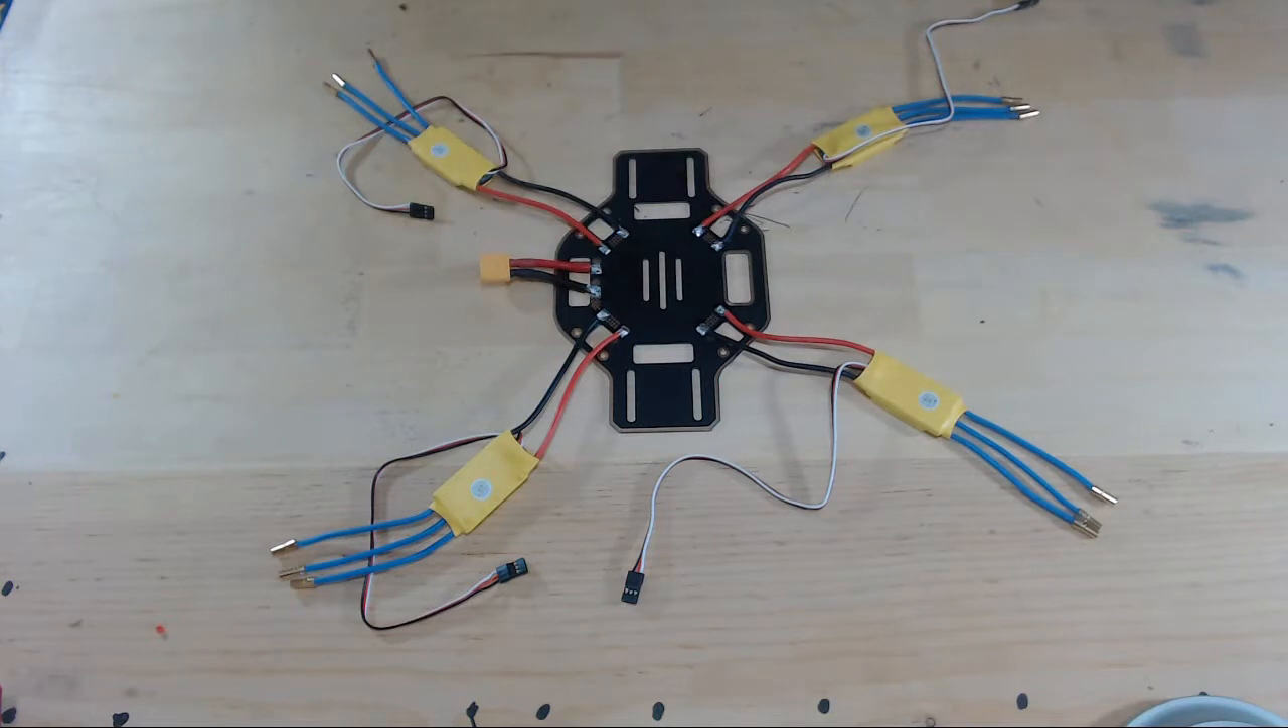Okay, so at this point we have soldered all of our ESCs to our frame.